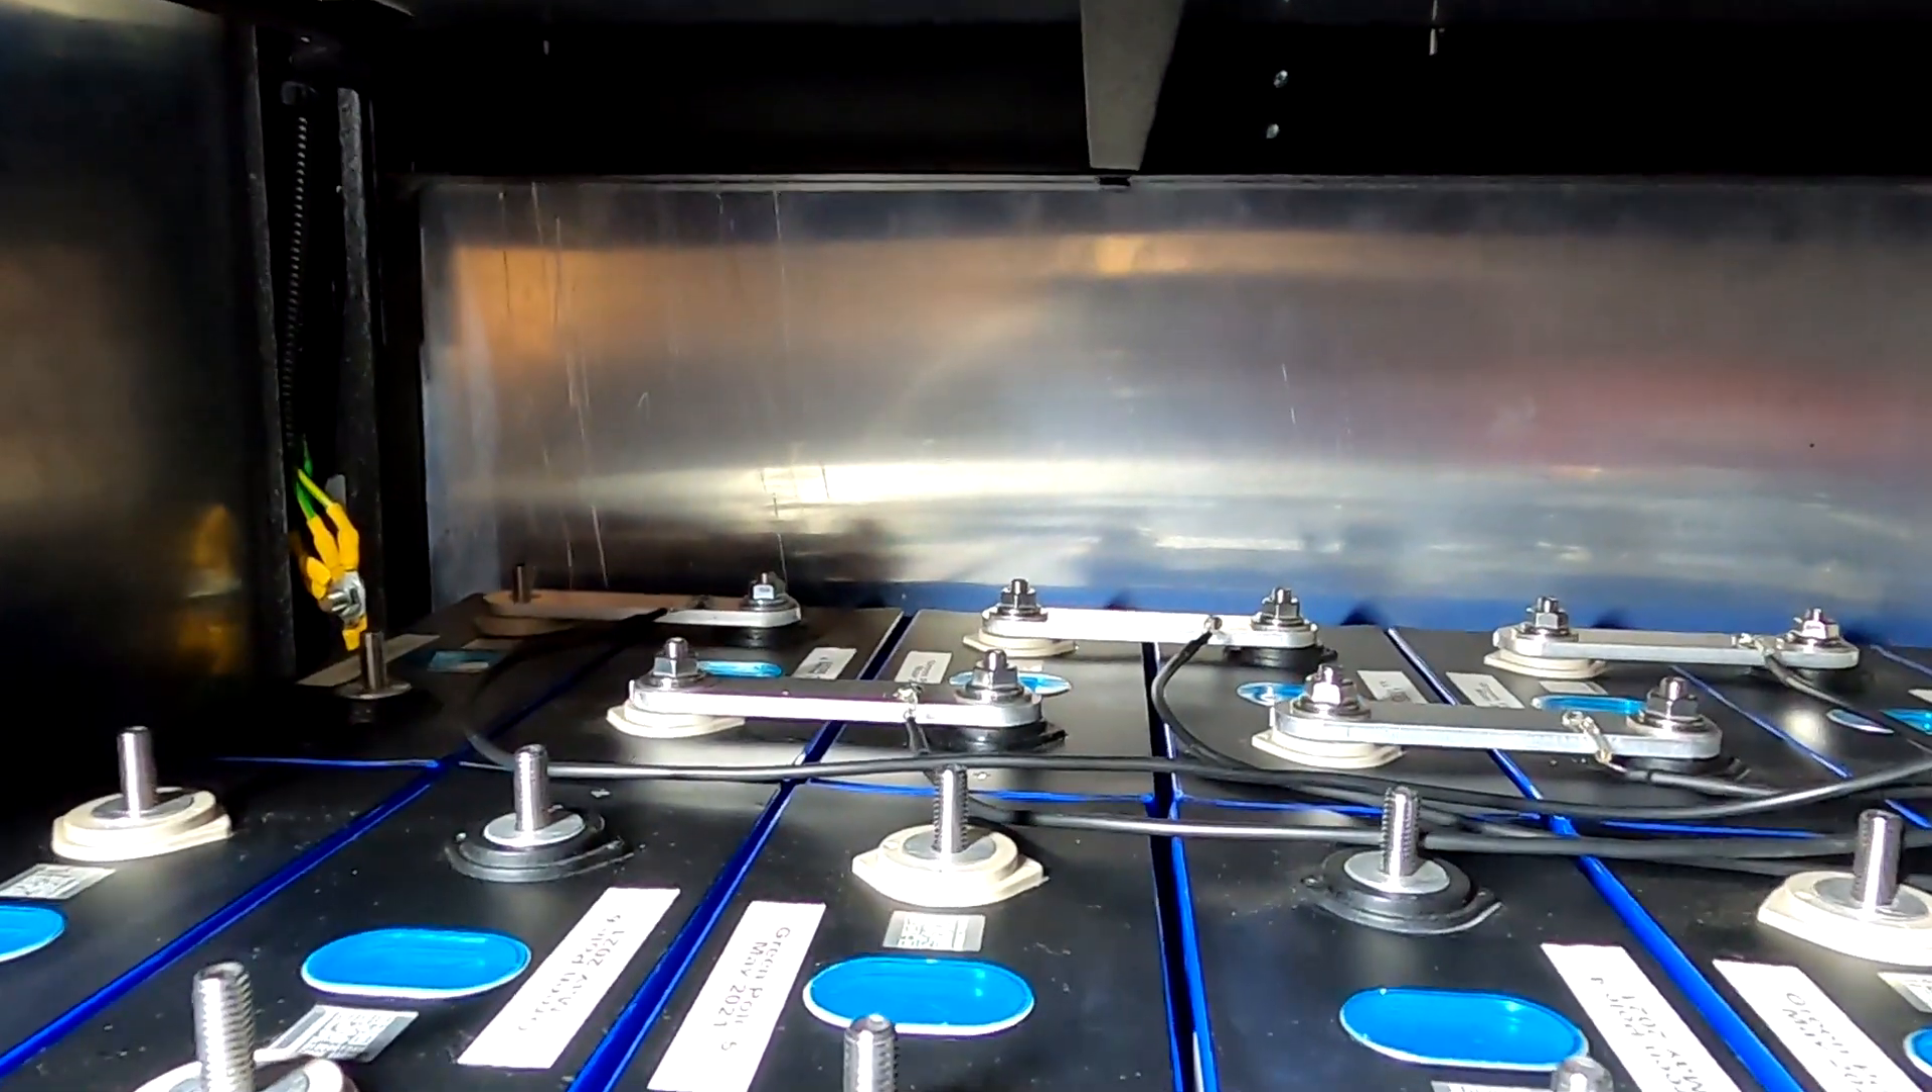I have half of the battery now with bus bars and balance leads done.